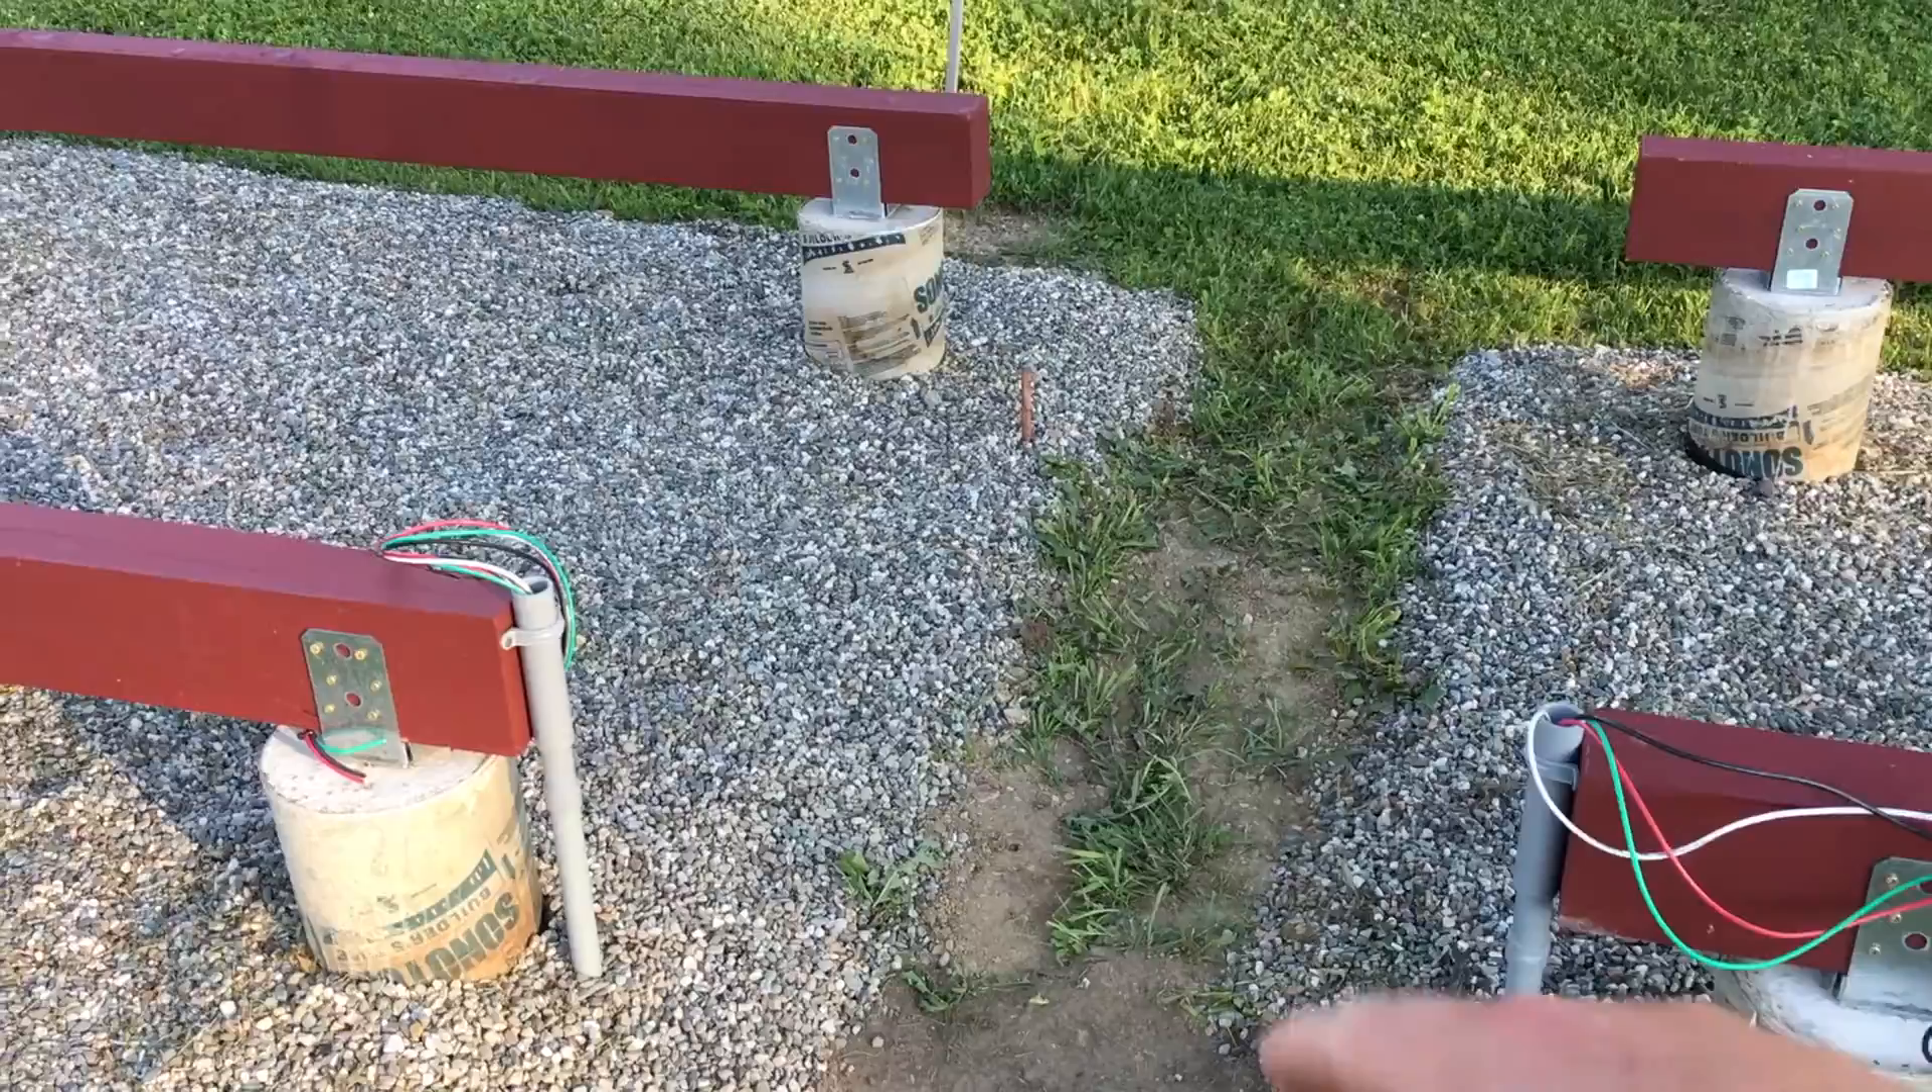So you can see still have to put the flexible conduit on.